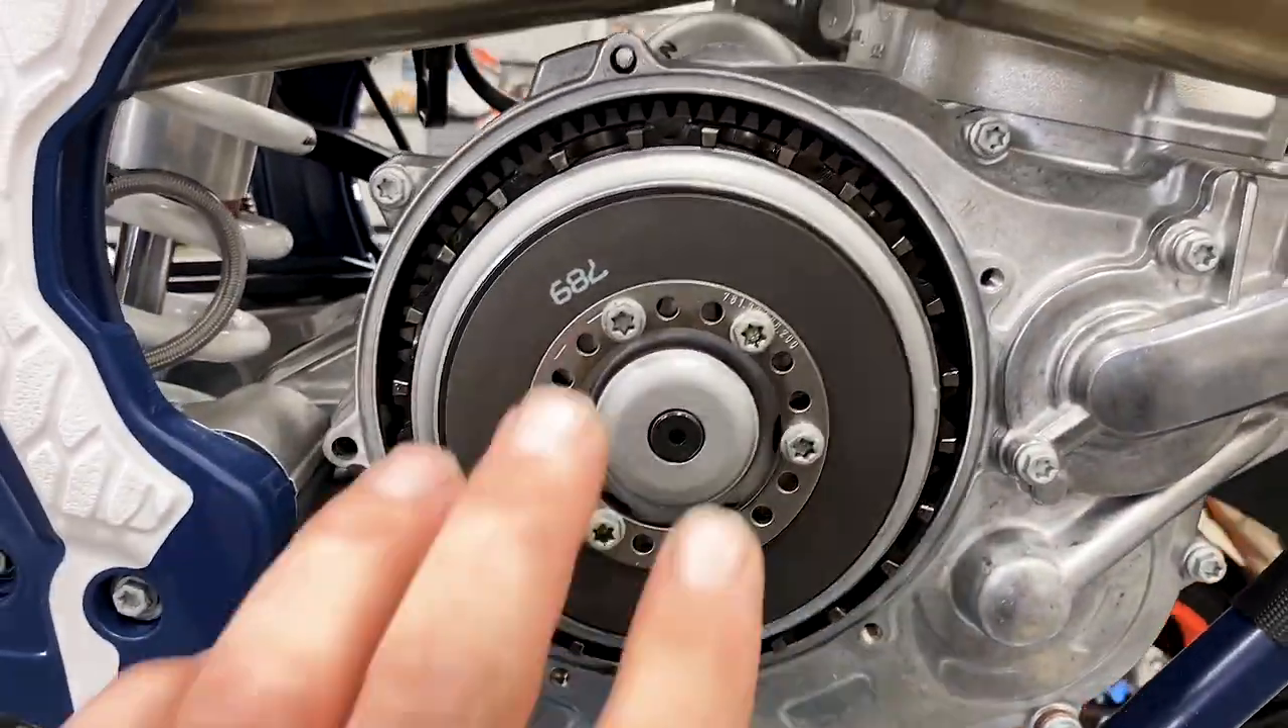So we've already removed the stock cover here.